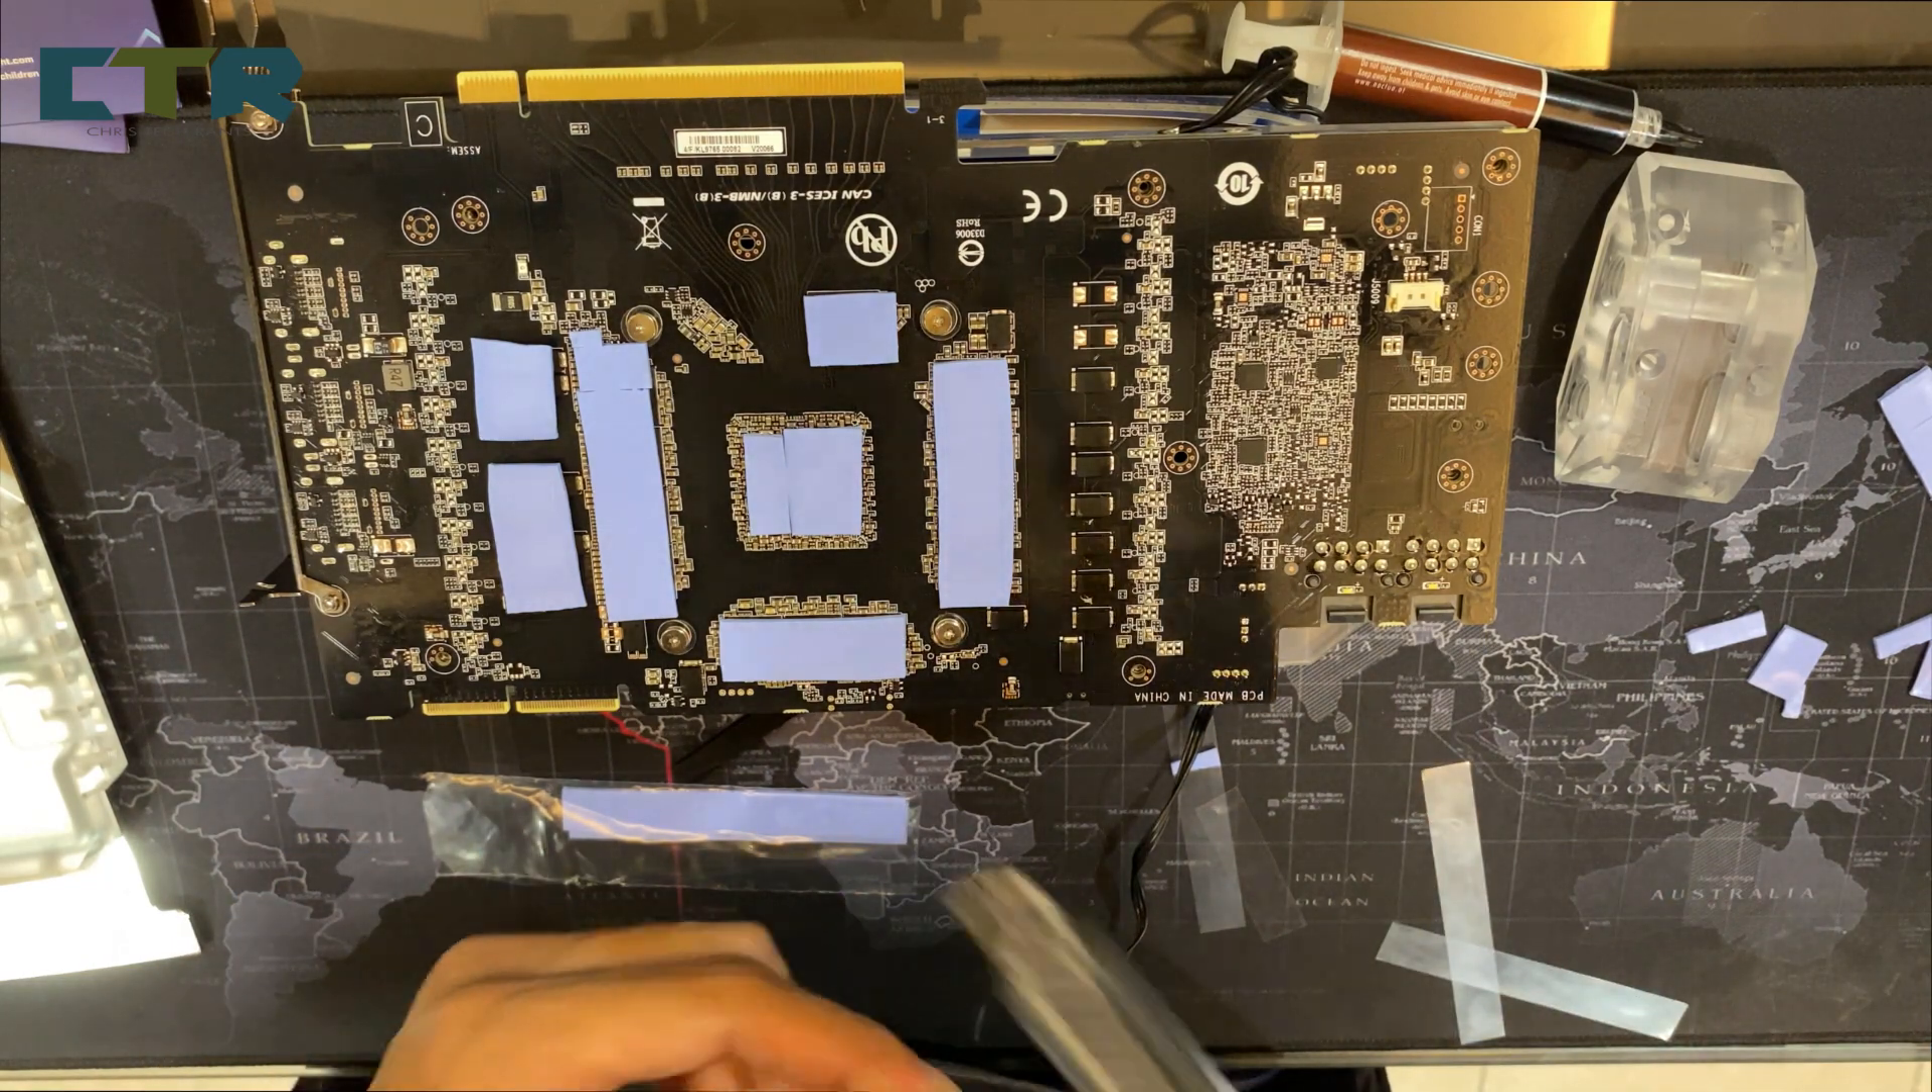Um yeah so there you go i already uh attached the thermal pads.